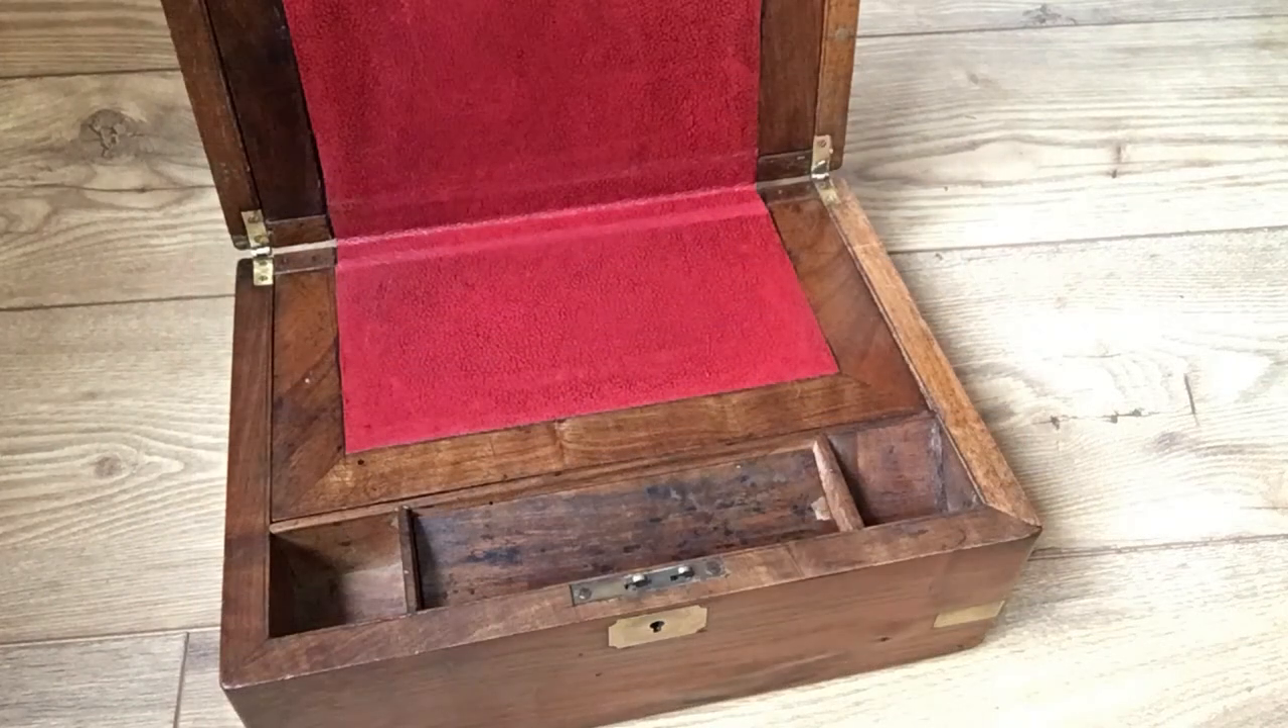So the box is now complete. I have fitted the leather.